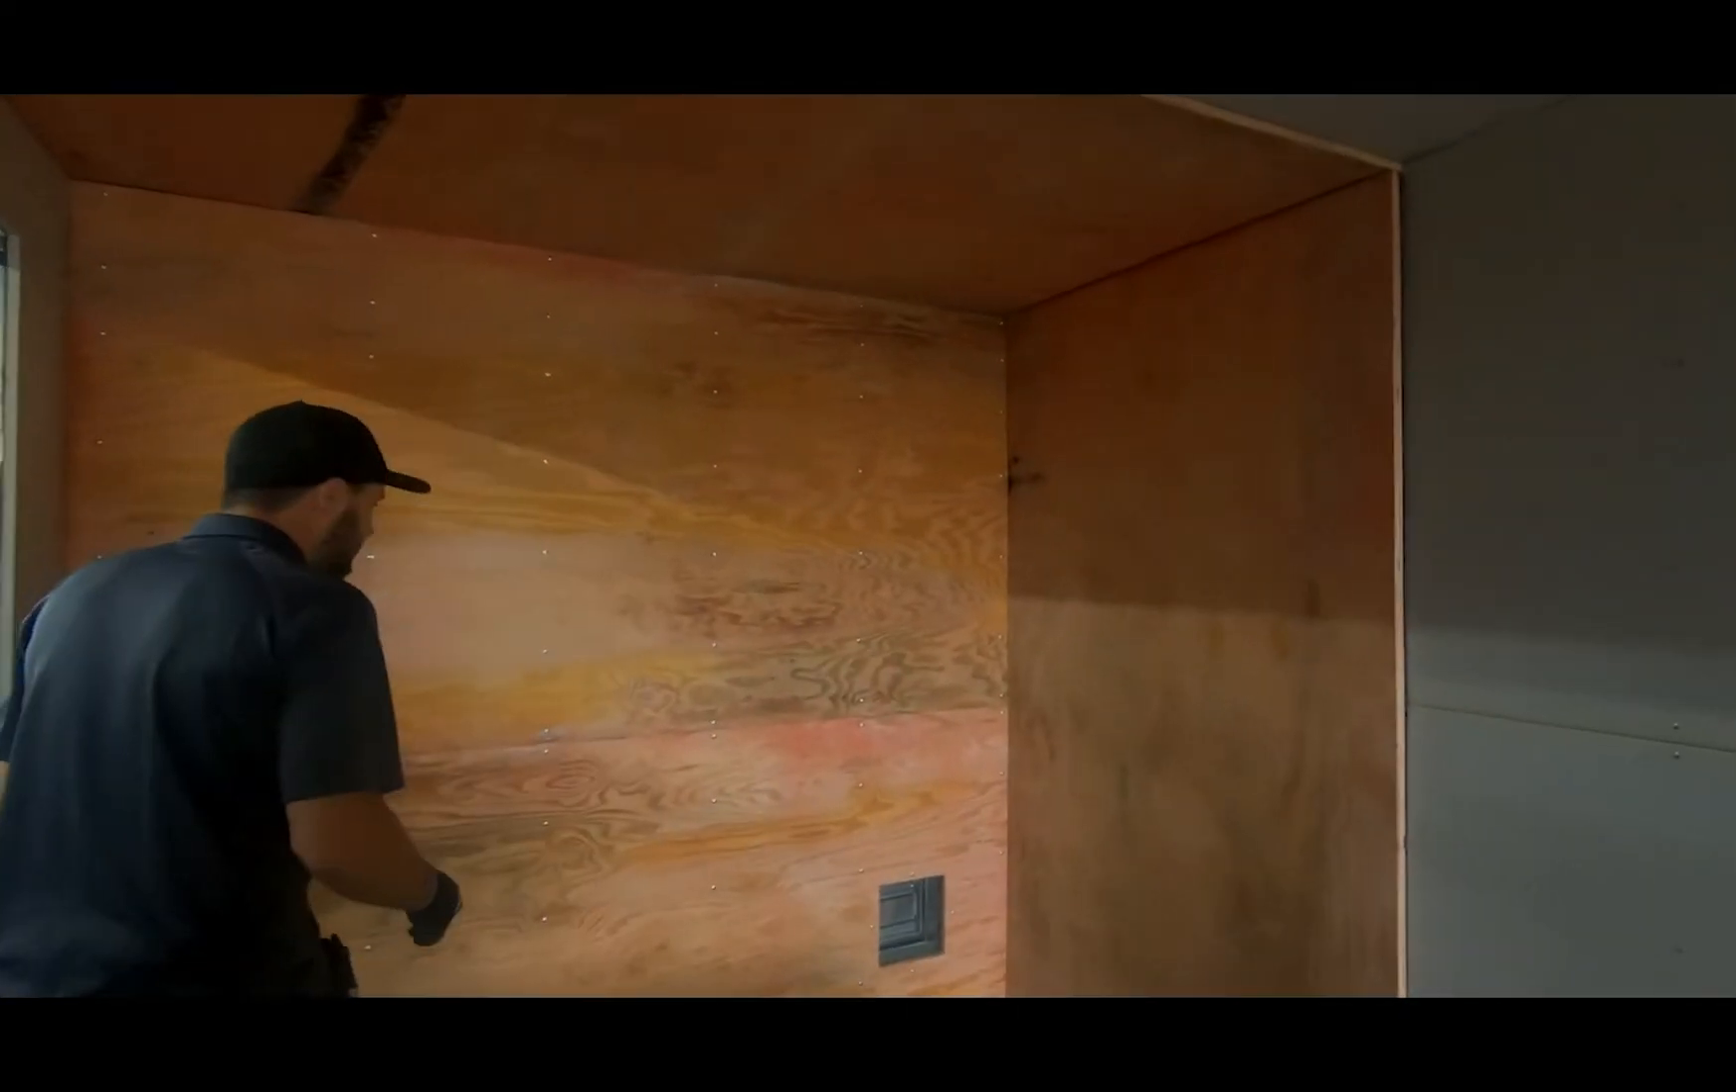So the end walls and the first sheet in the ceiling are installed.